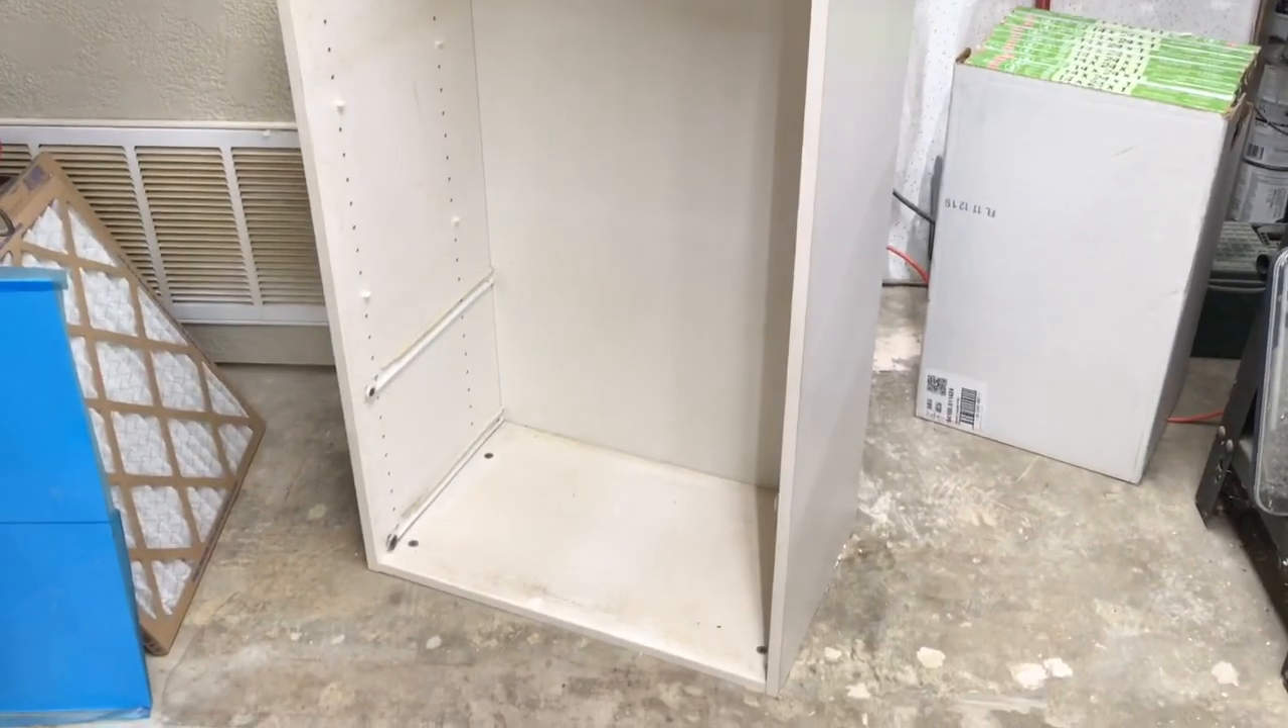Now the first thing that I did is I removed all of the shelves and I moved the two drawers at the bottom out of it.